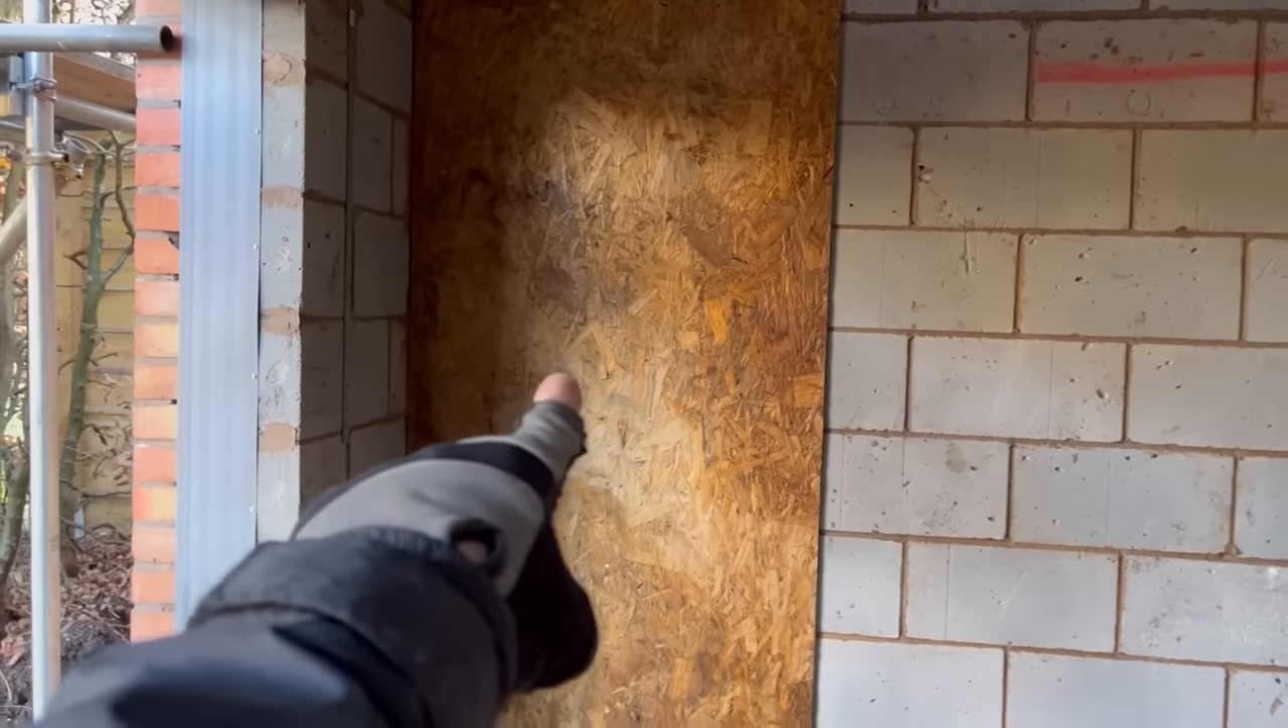We've now fixed a bit of ply on the wall there.